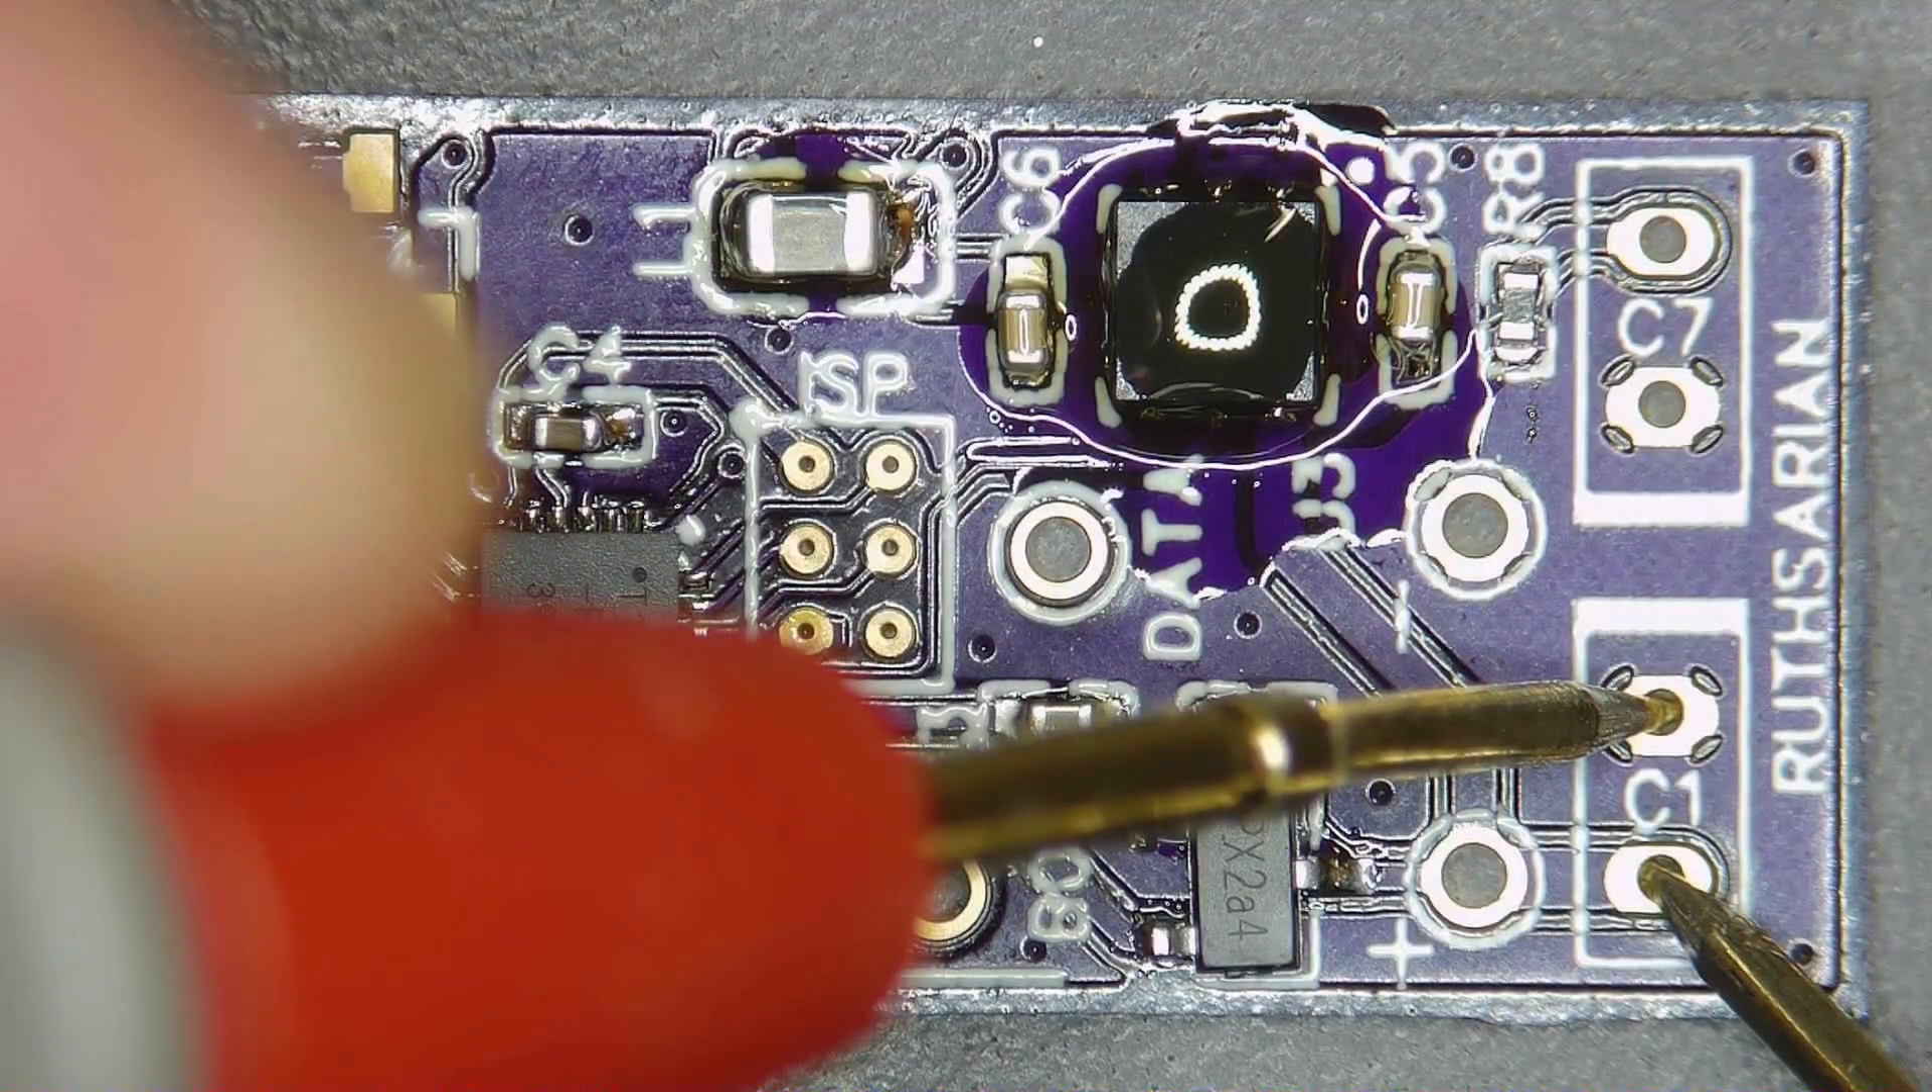Or you can go across the terminals for capacitor C1 which isn't there yet.